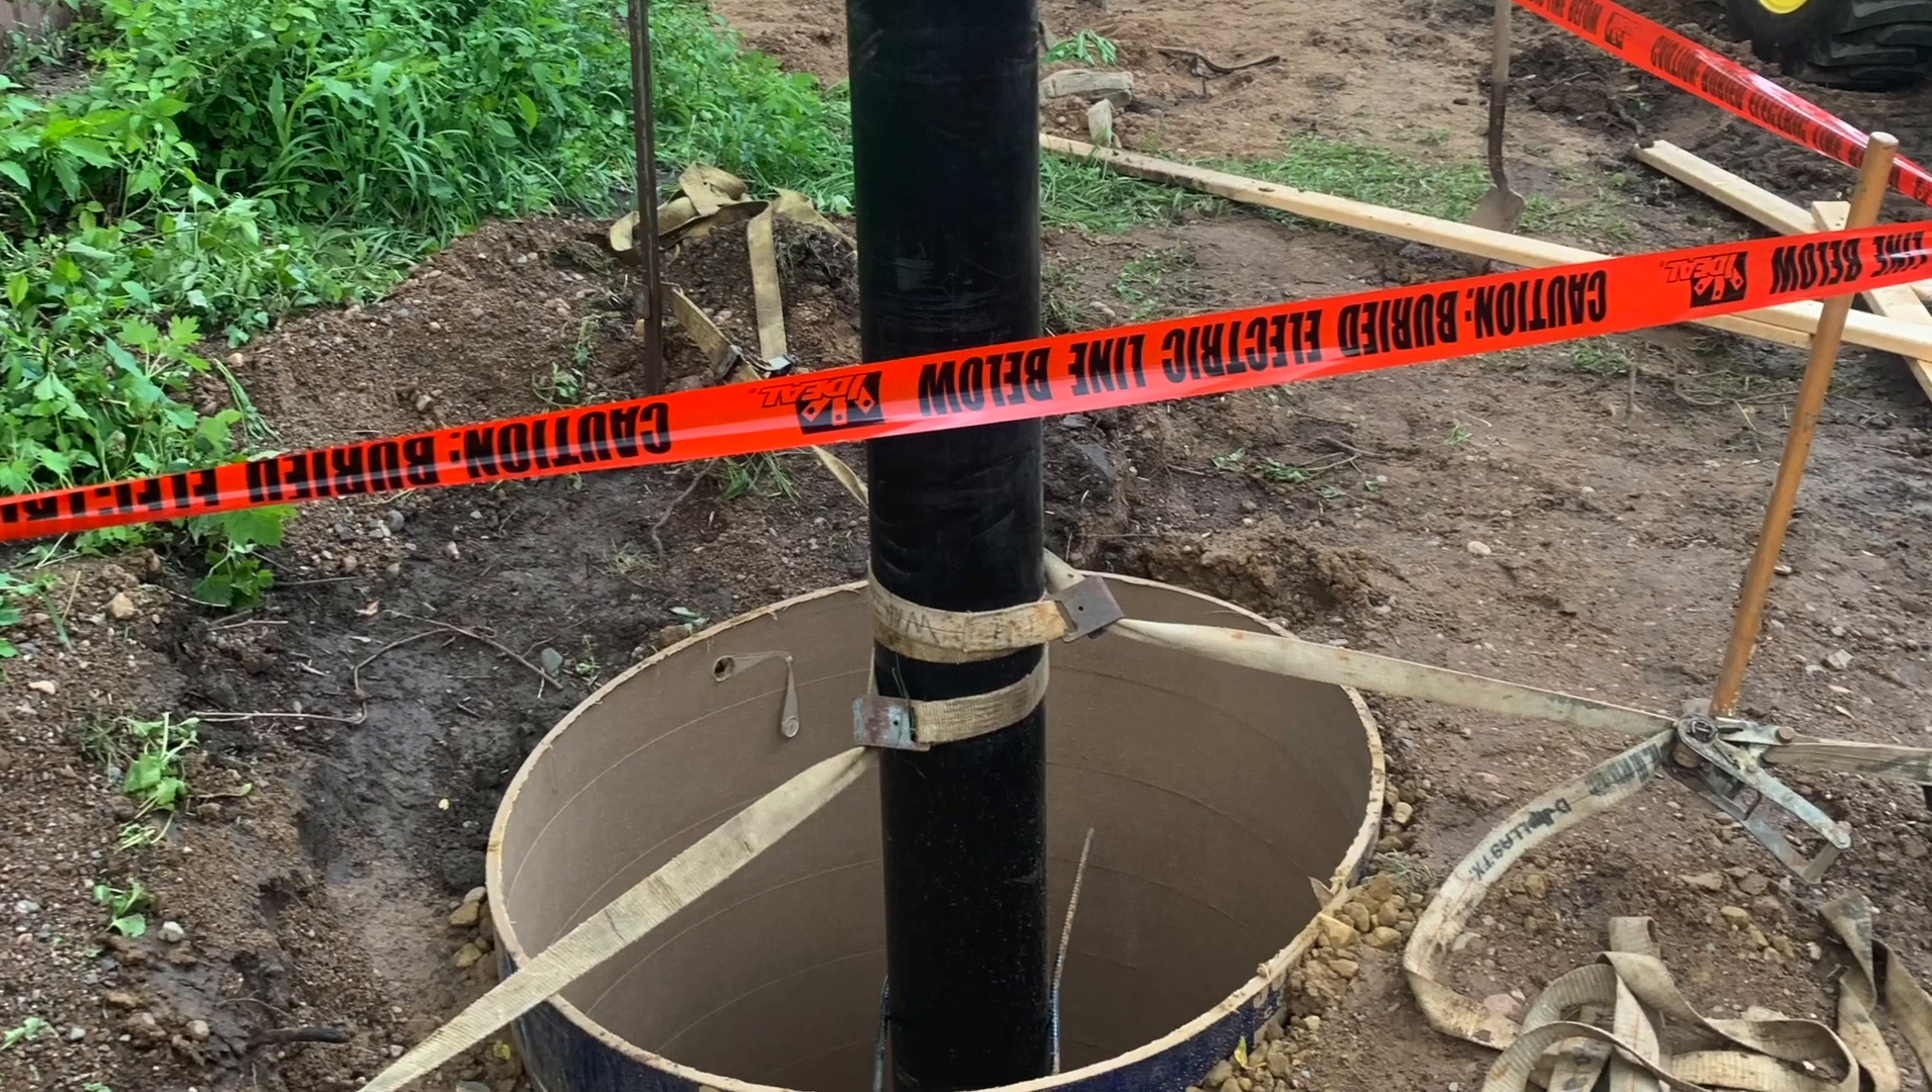Here we have the 8-inch pipe set in the proper place and it is ready for concrete.